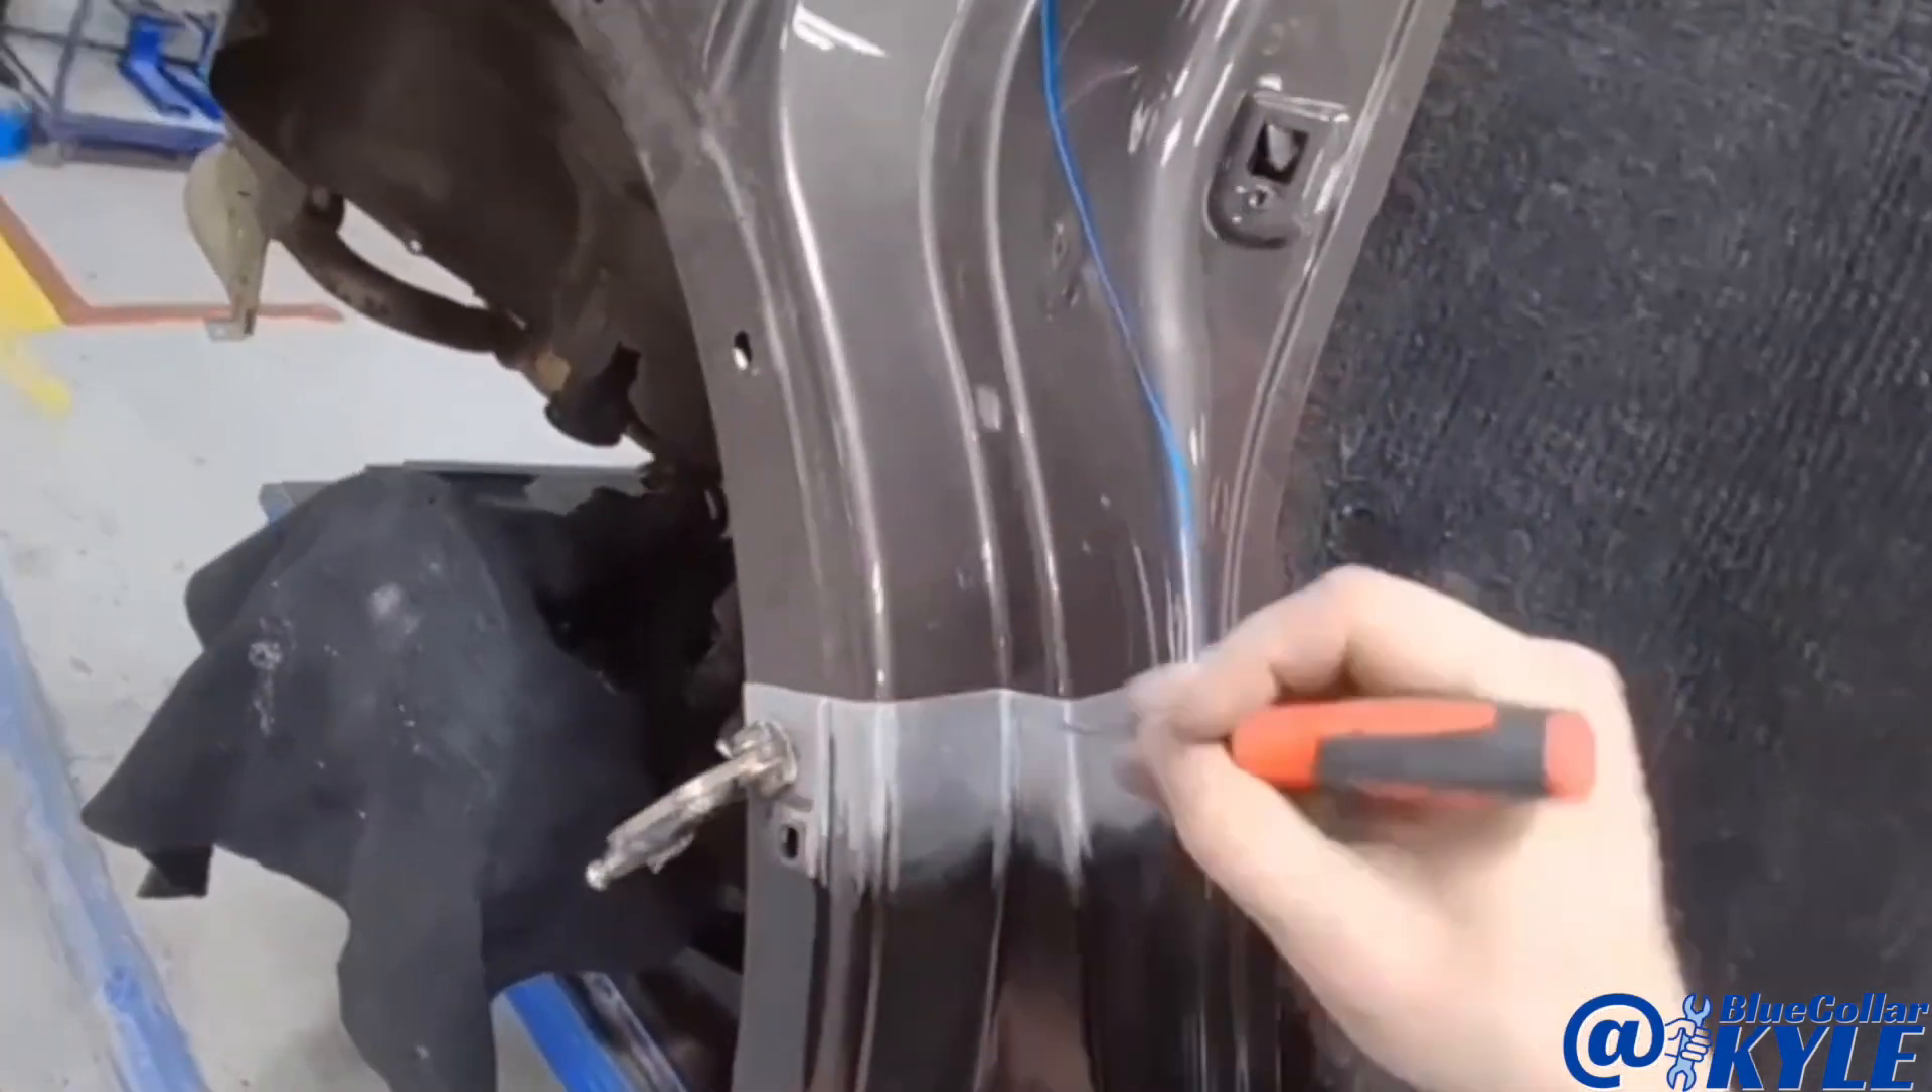I have this dogleg section sitting on here and I have it overlapping the original pieces on the car just a little bit.